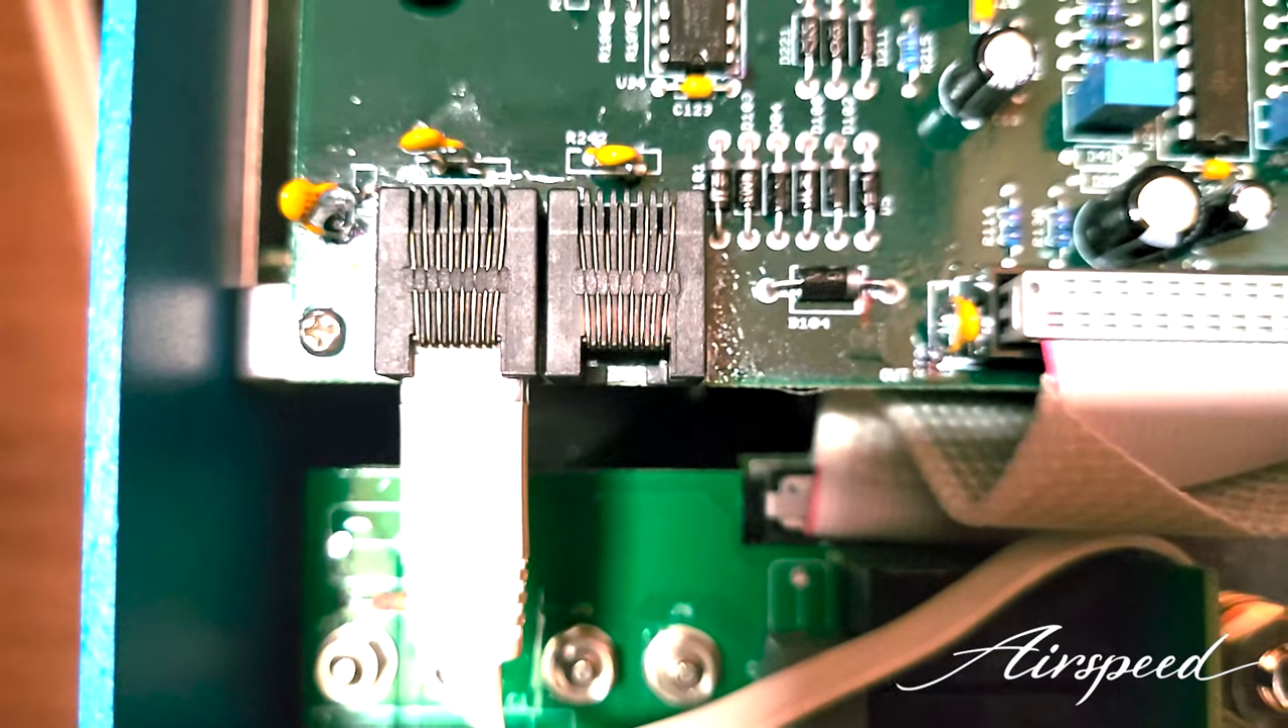I have brought an RJ45 cable to the remote port.